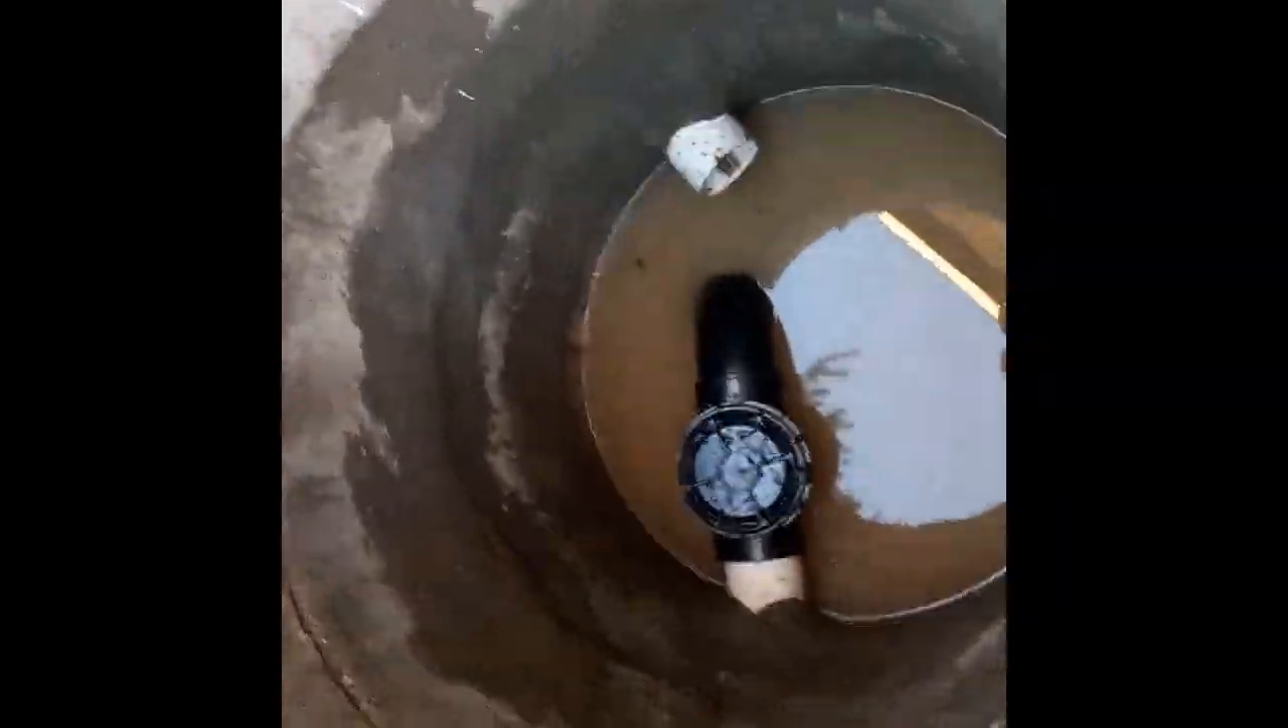This is the finished sump with the backwater valve check it out.